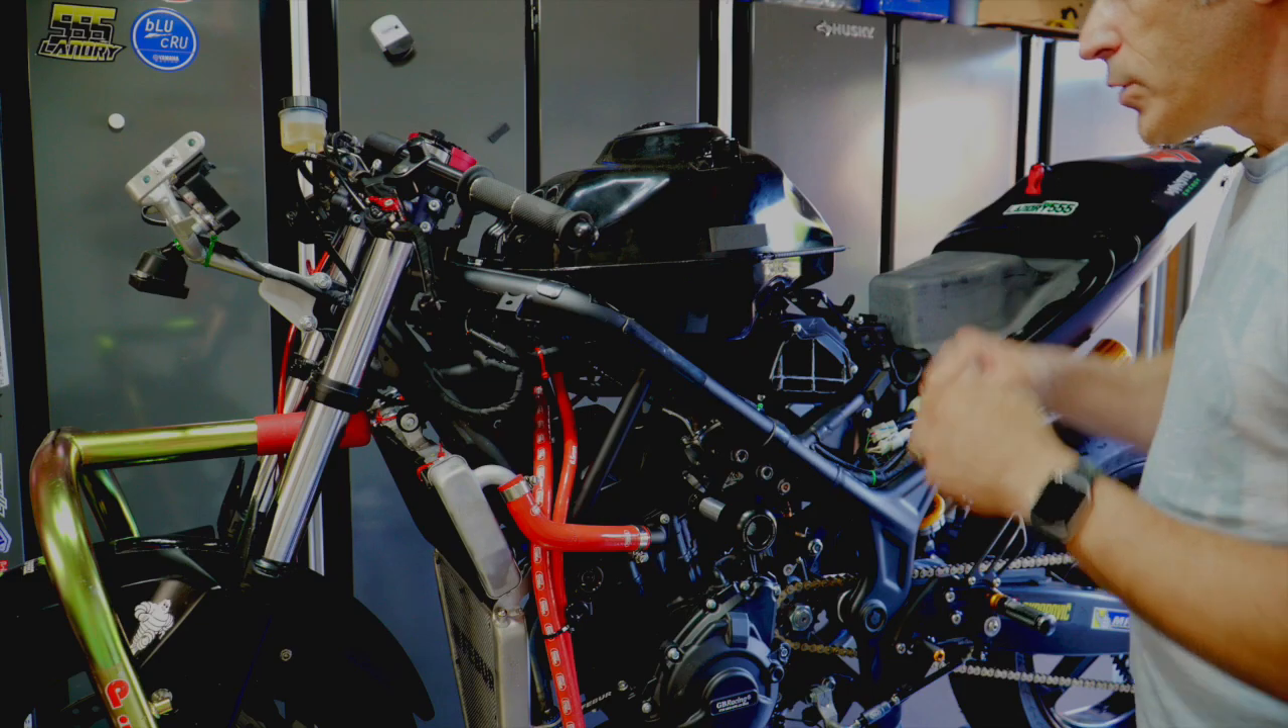So now you can see that i've removed the bodywork from the bike.